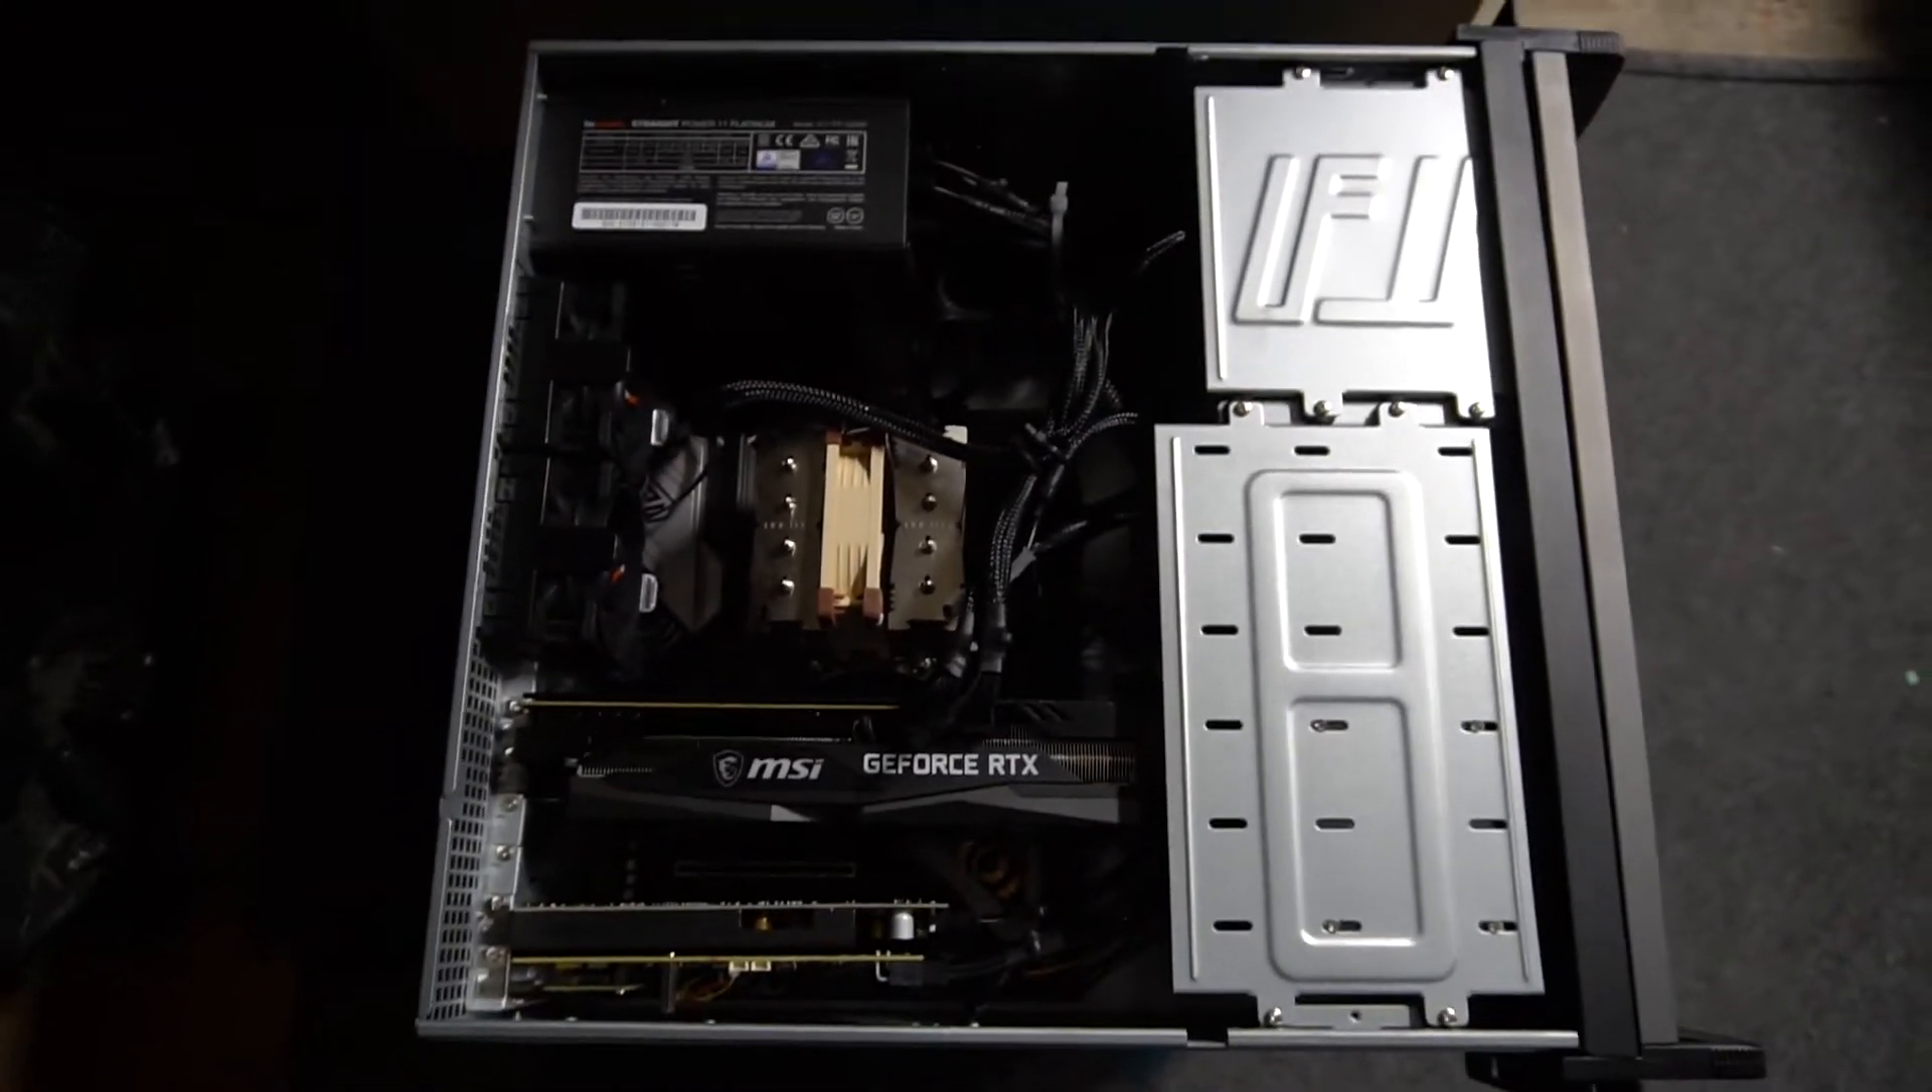Kabelmanagement wurde gemacht. Muss nur noch Deckel drauf.